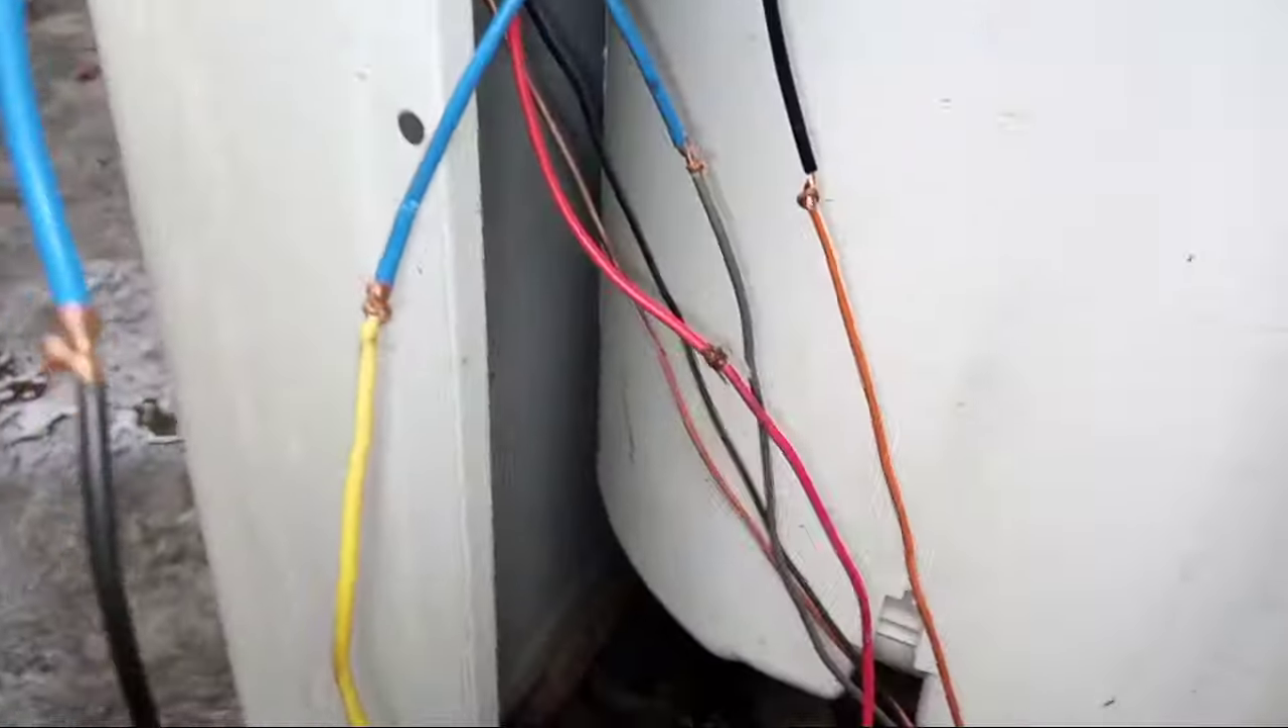अब मैंने वायर को यहाँ पर connection कर दिया हैं、 taping नहीं करा है।